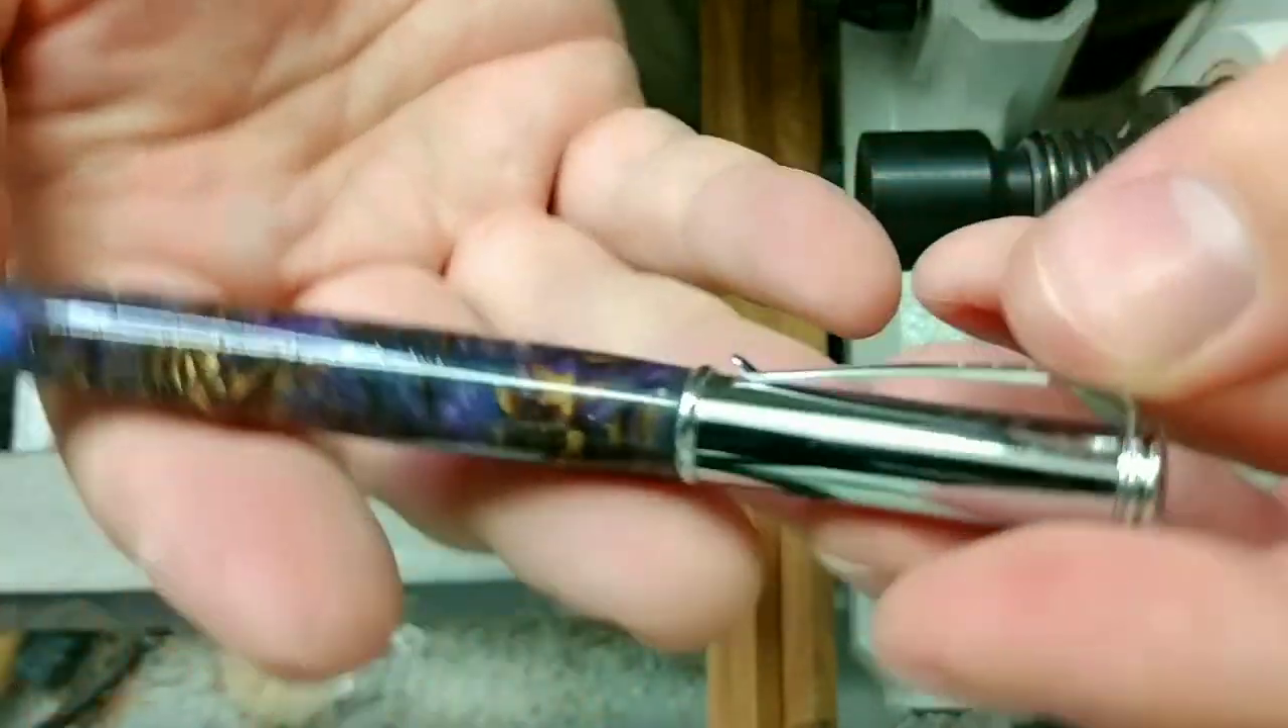Put our cap on. And there we have it. That is one beautiful pen.